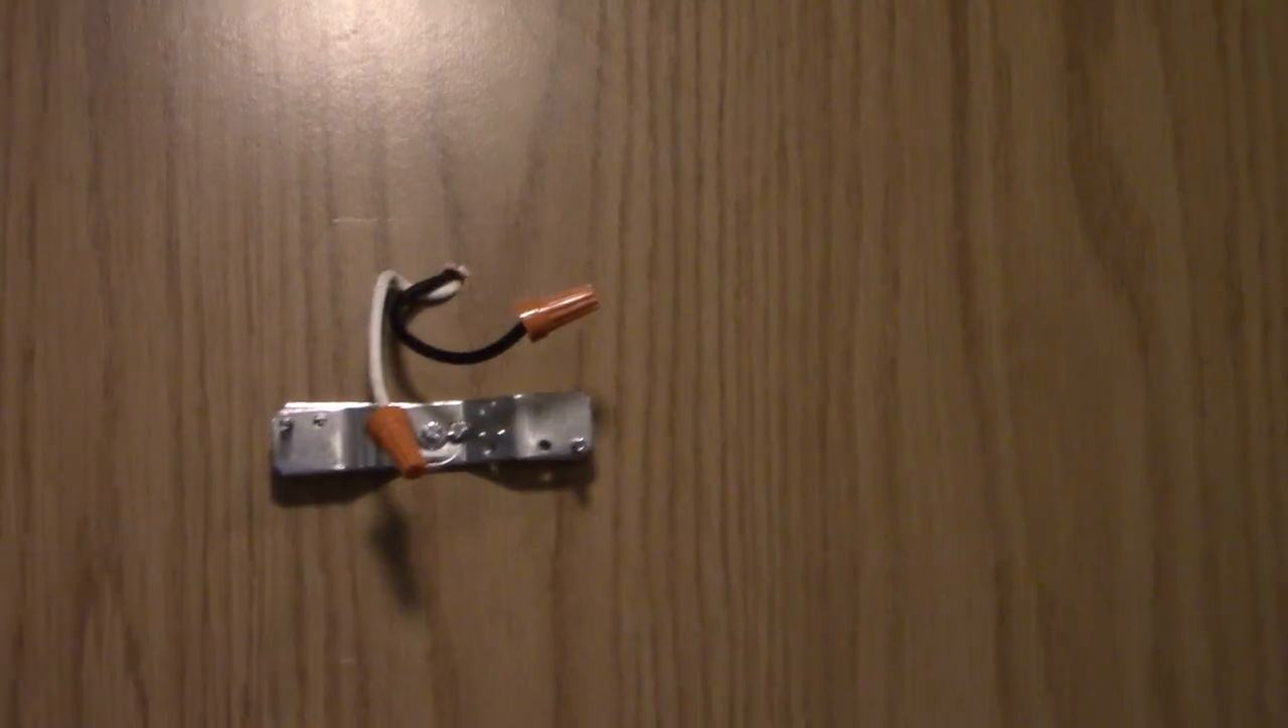Well i got the bracket mounted in the spot where i want it.